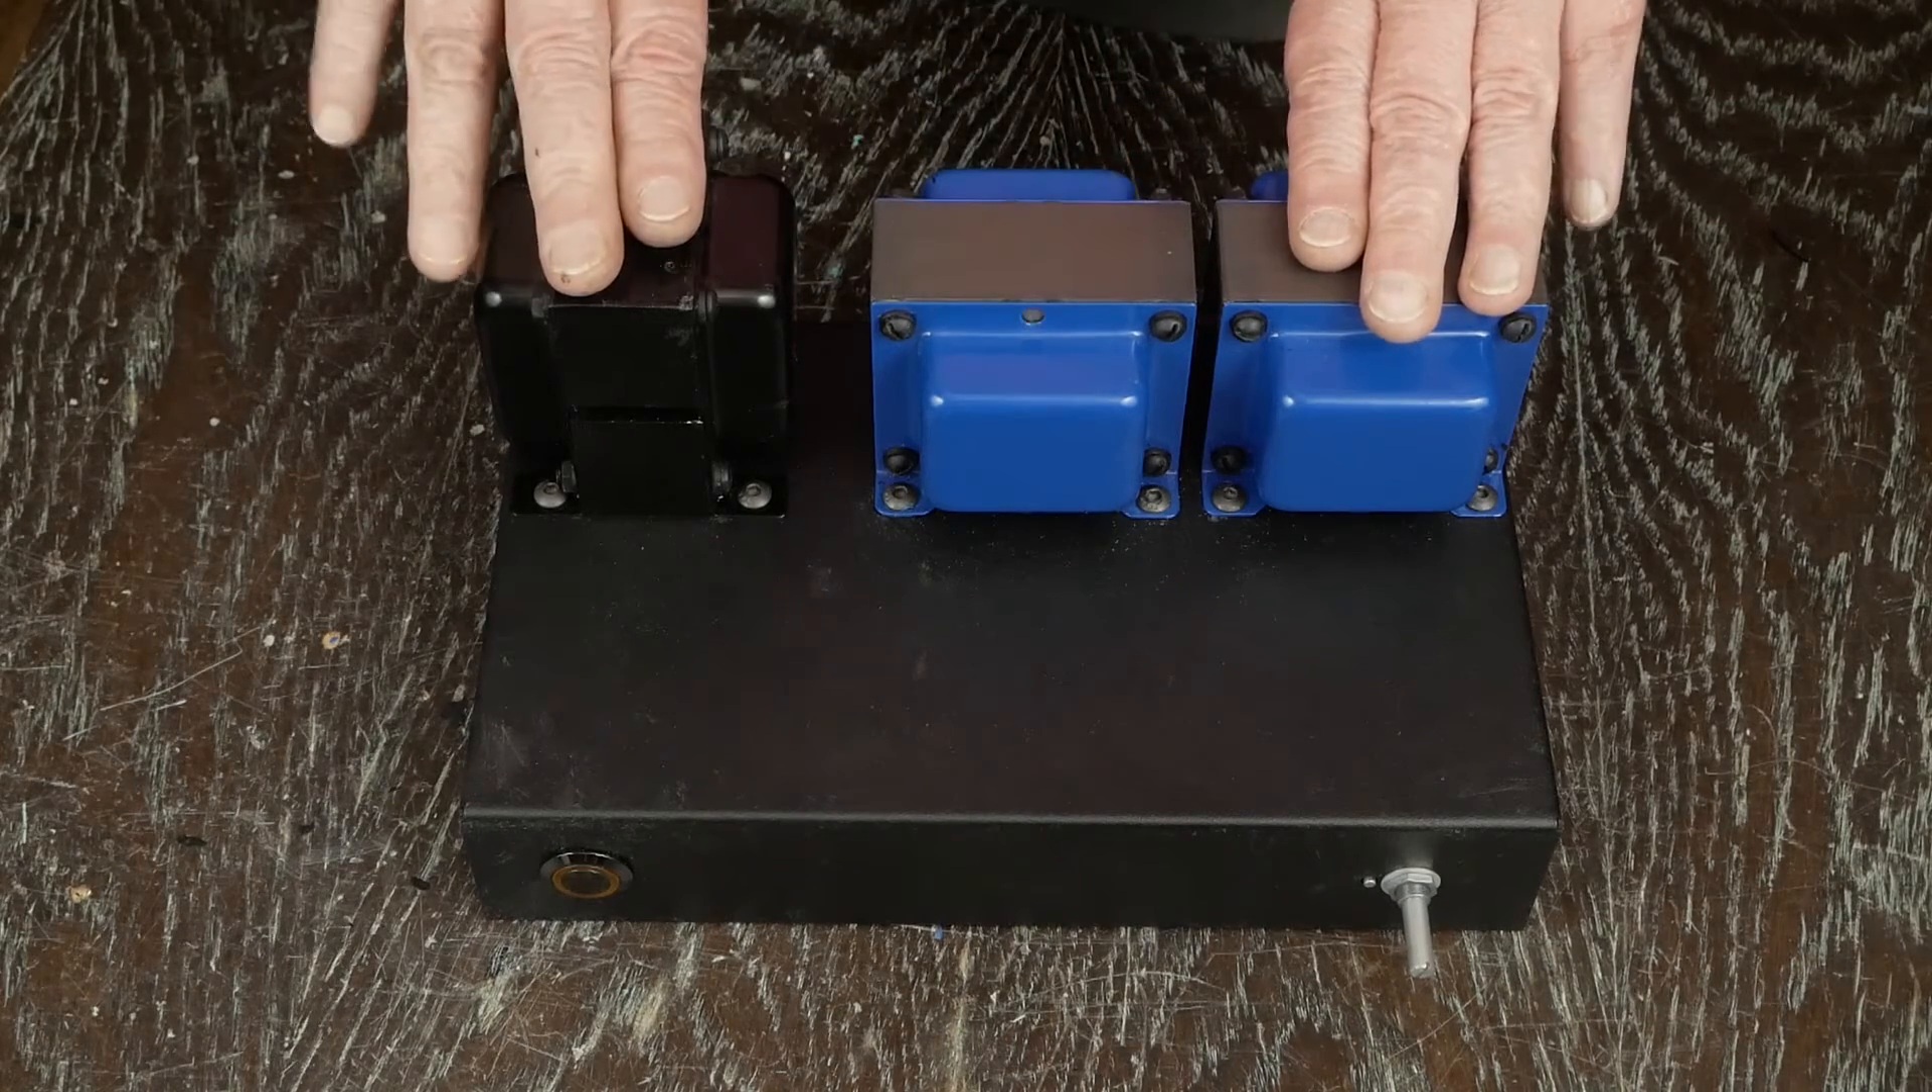We got the transformers bolted down. We've got the volume control mounted.